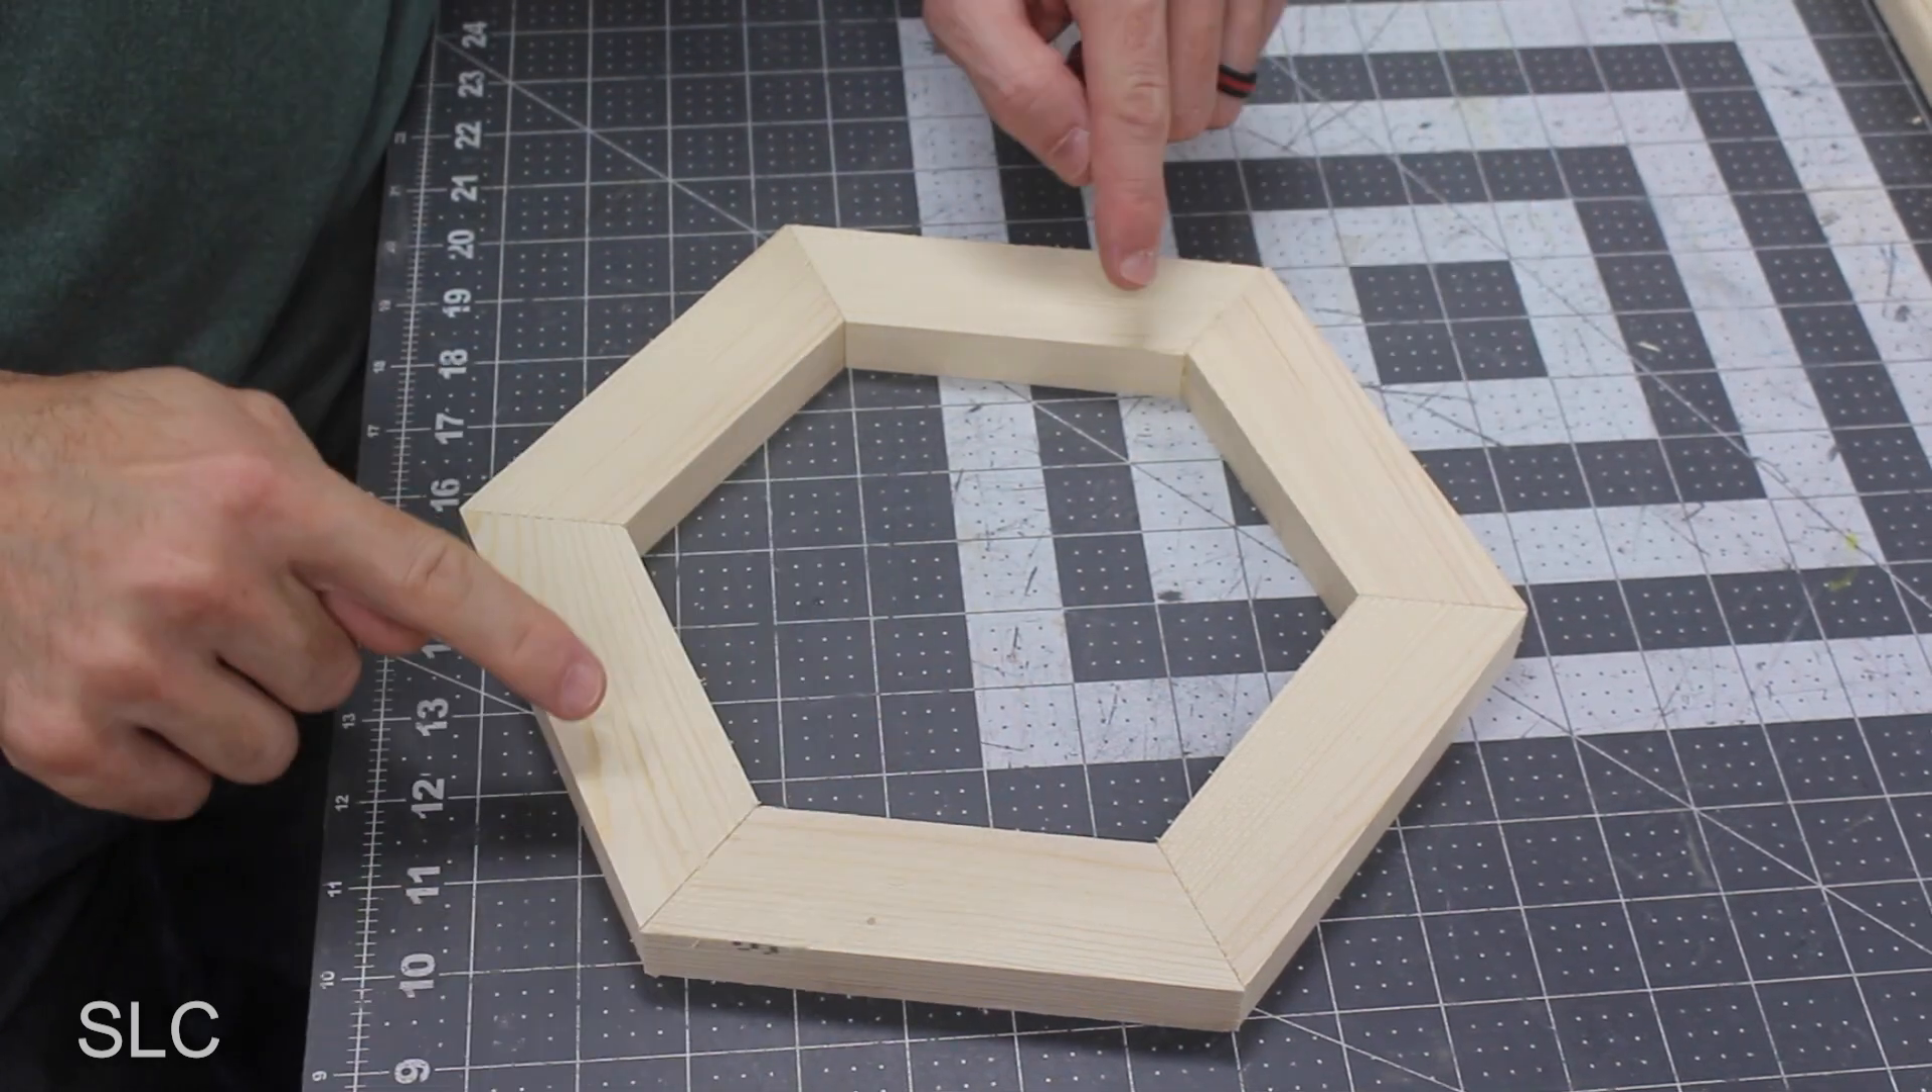I've taken 6 of the pieces and I've lined them up end to end and as you can tell there's very minimal if any gap in between them.